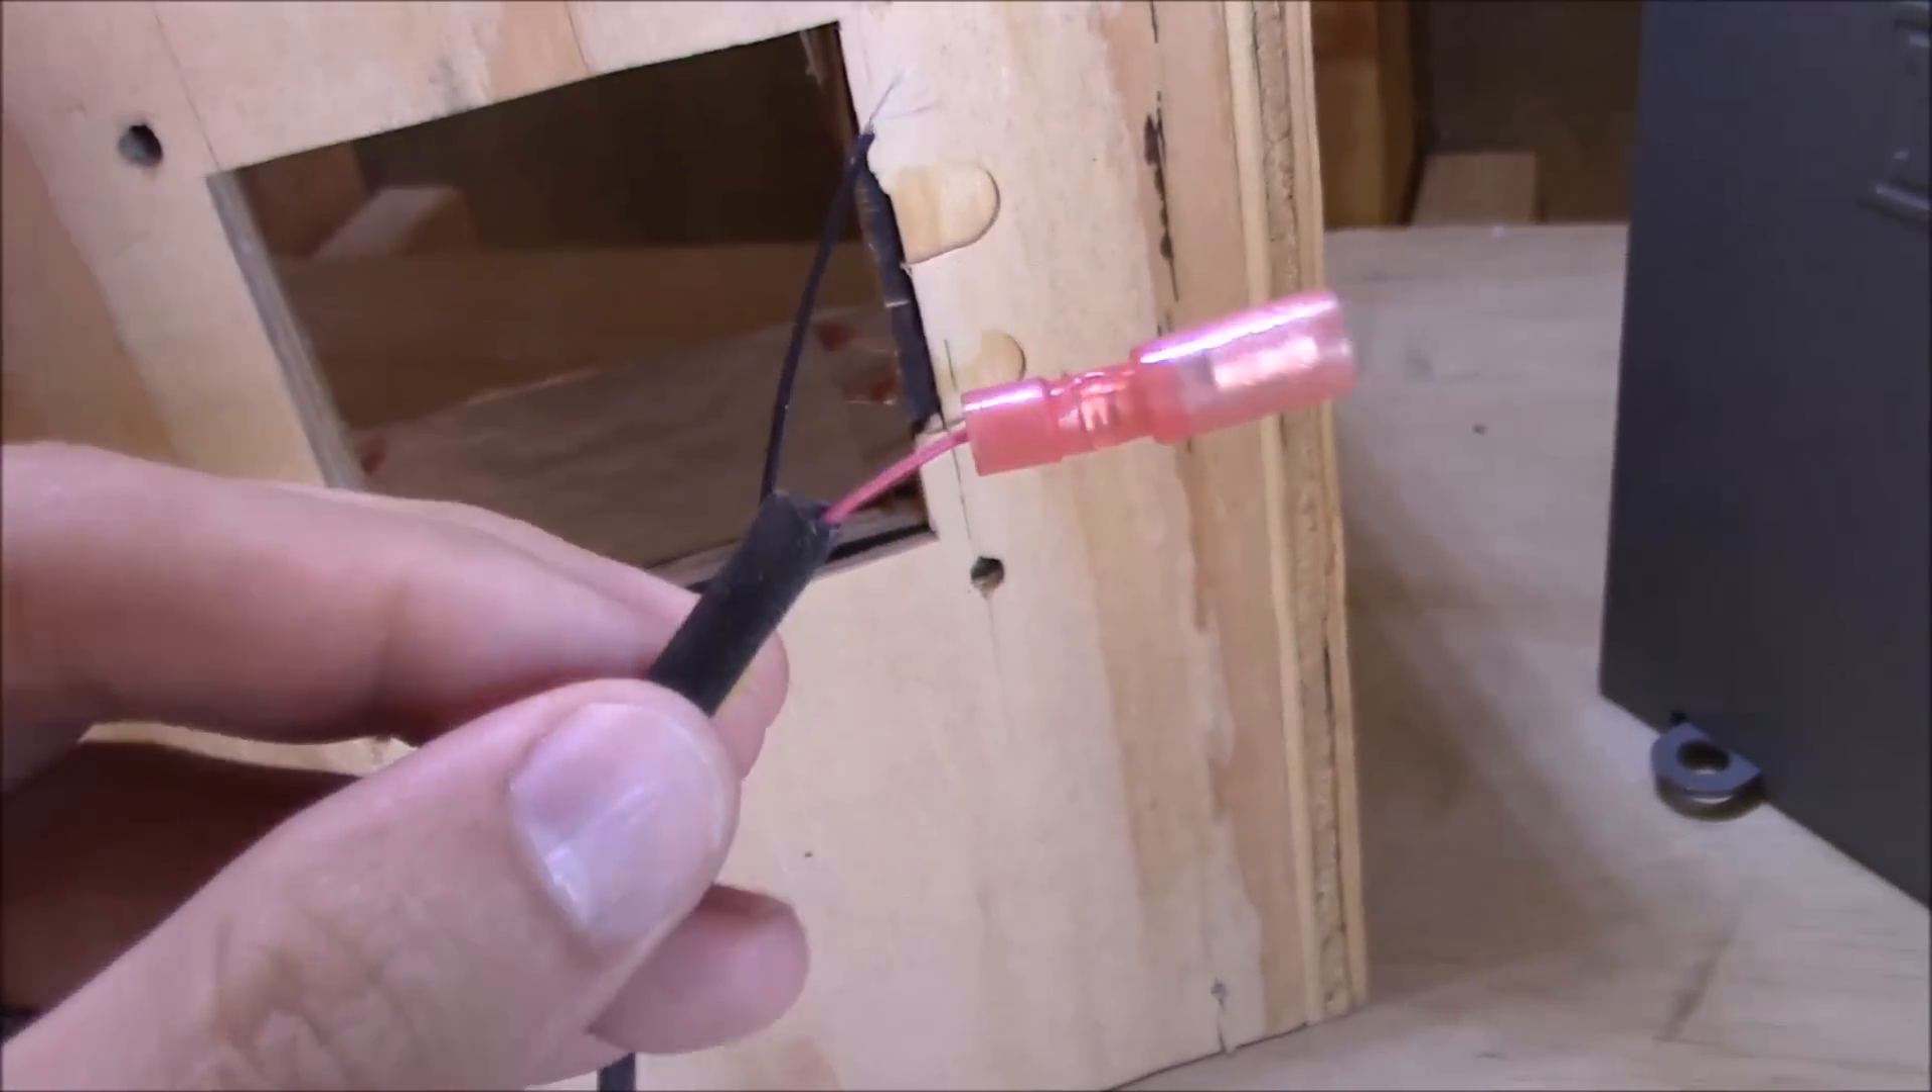Now I don't have a connector on this black wire right now.